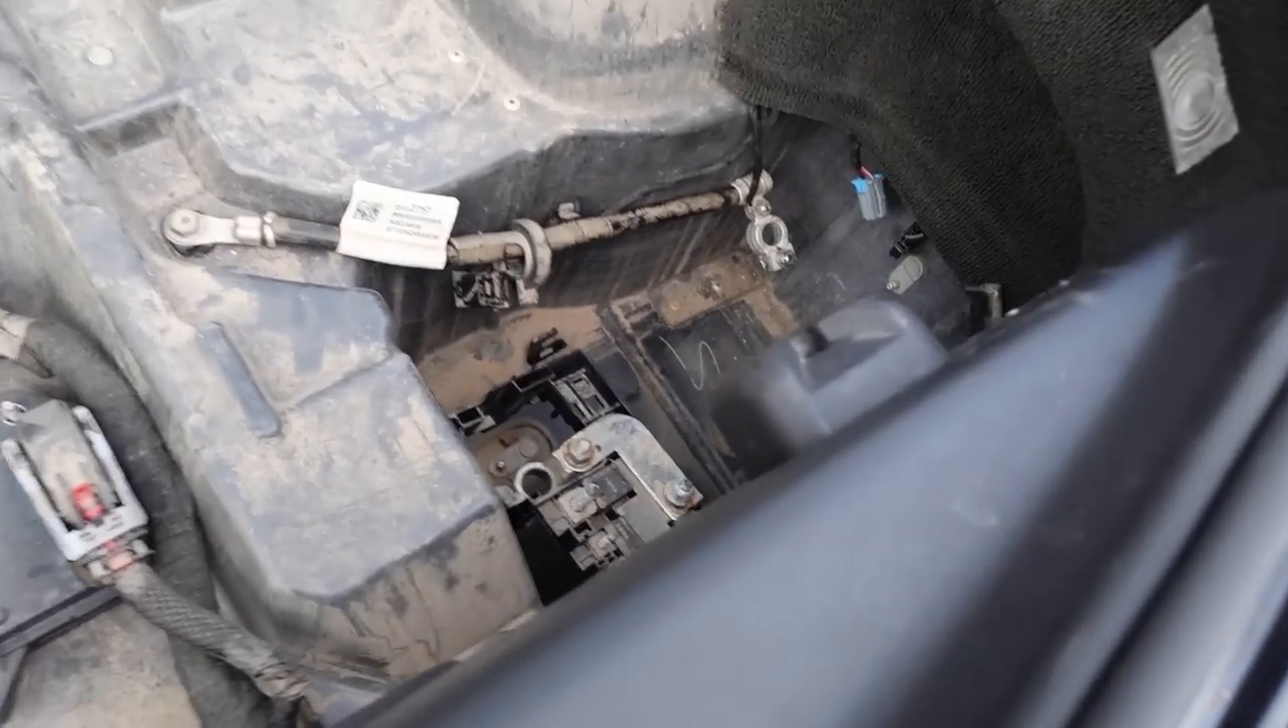So we're obviously, we're missing the battery.